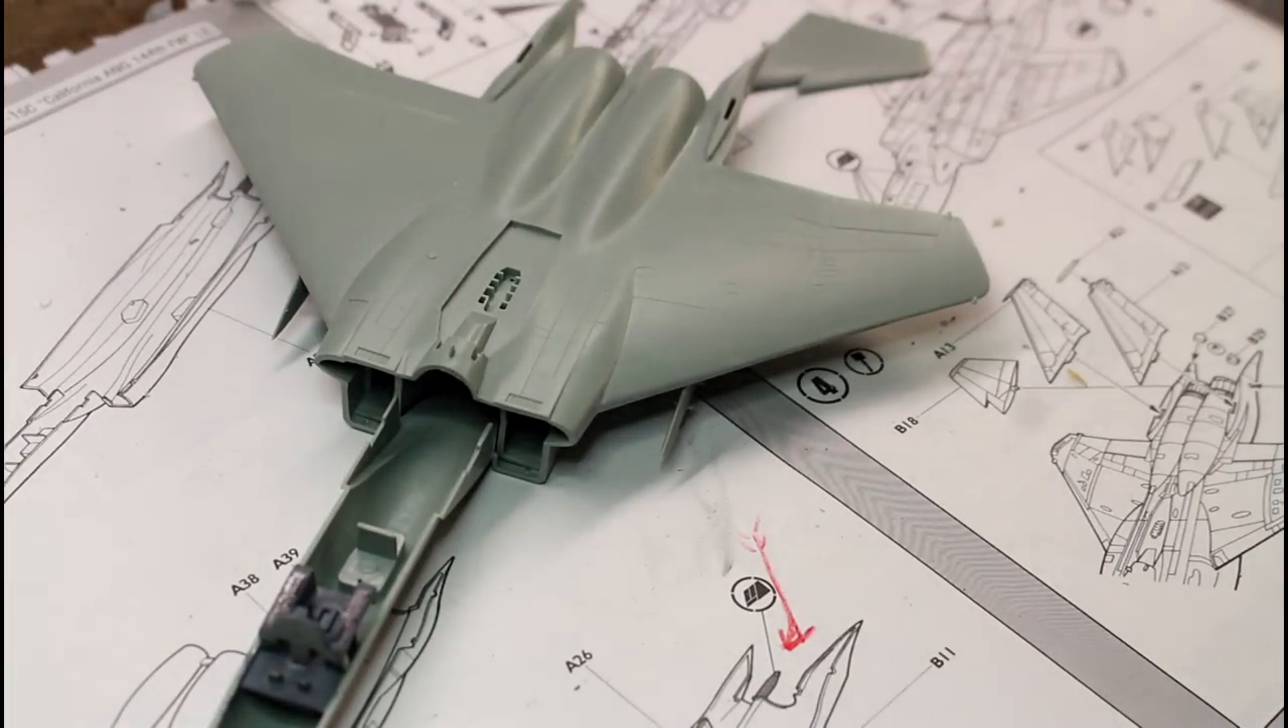I've got the bottom part of the fuselage and the top part of the fuselage like including the wings but there's no nose on there yet.